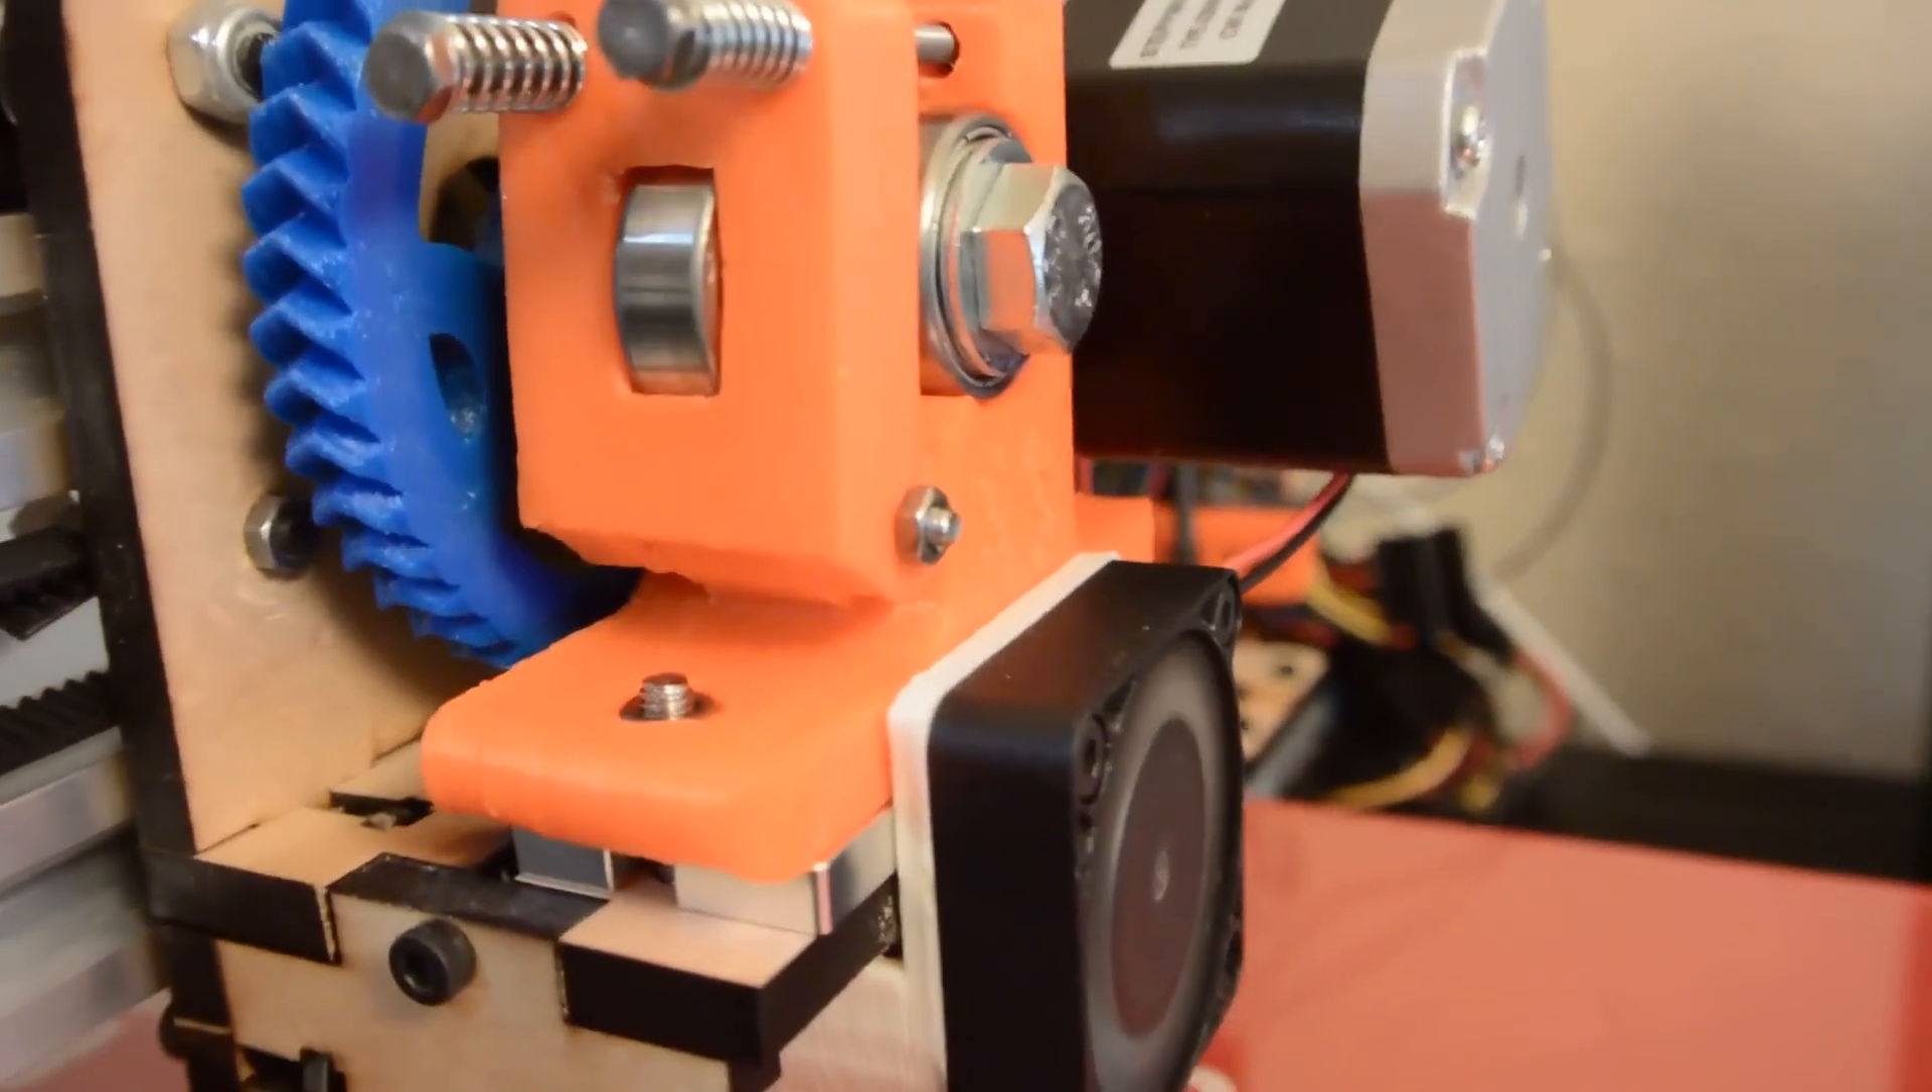You can see that I now have this blue gear, blue large gear instead of the orange gear we were using earlier.